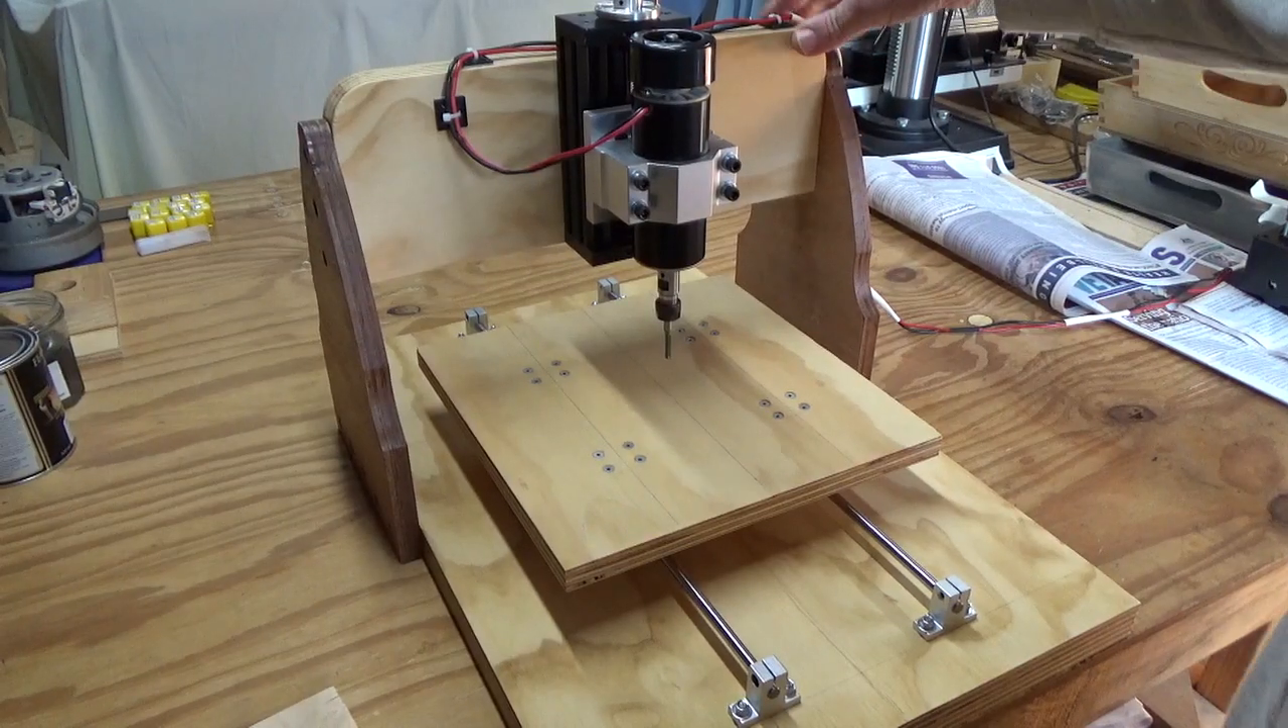The machine is finally put together.